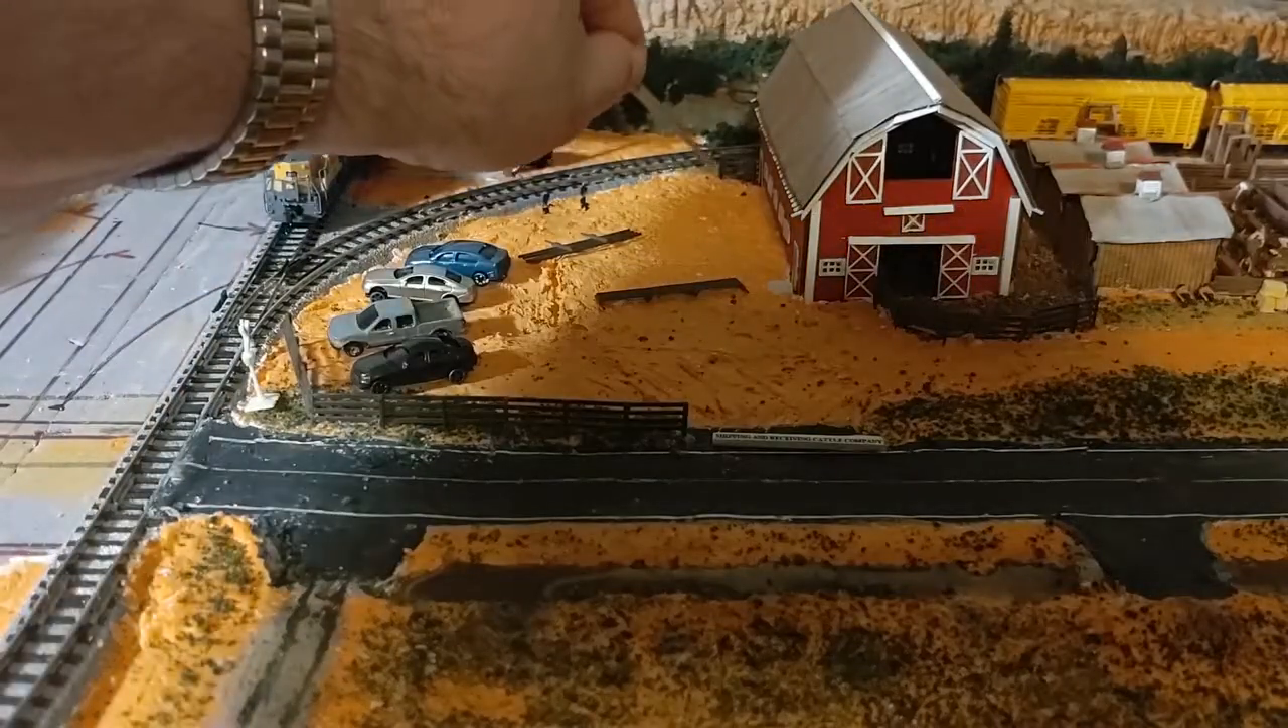So as you can see i've actually started to put uh a fence section in here and we've got a corner here.